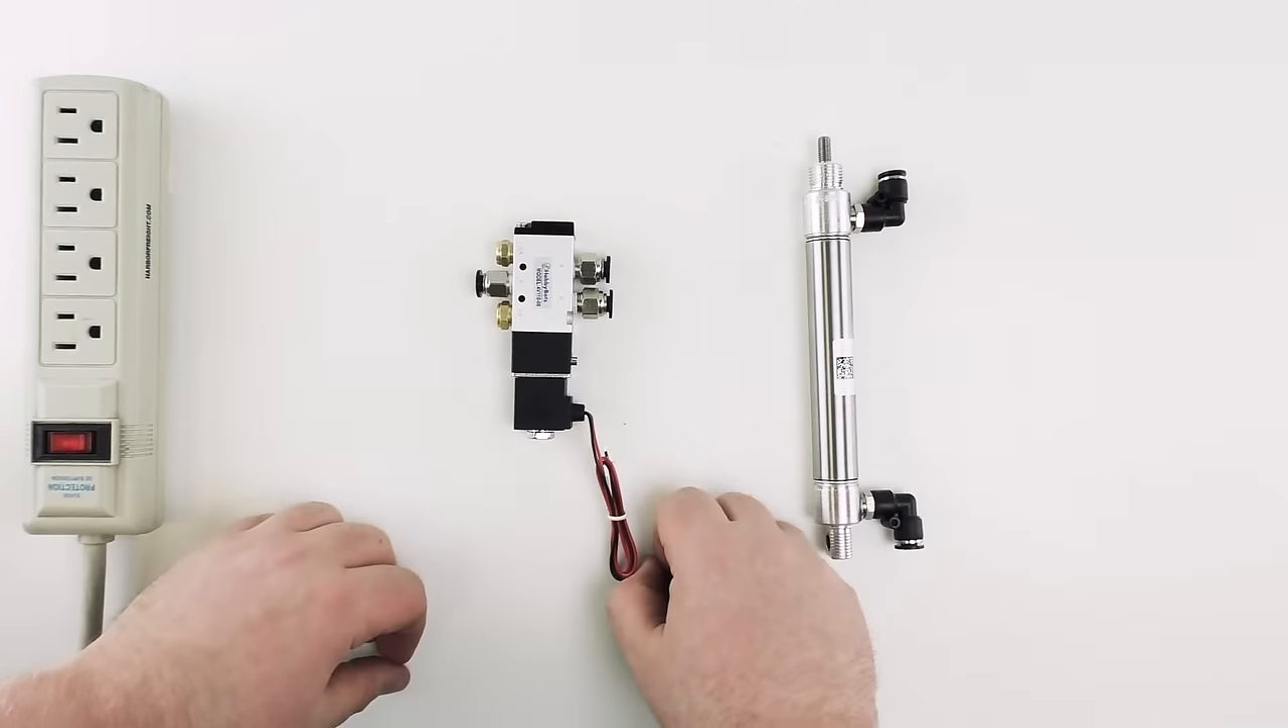Alright and that is our solenoid with all the fittings installed ready to go.